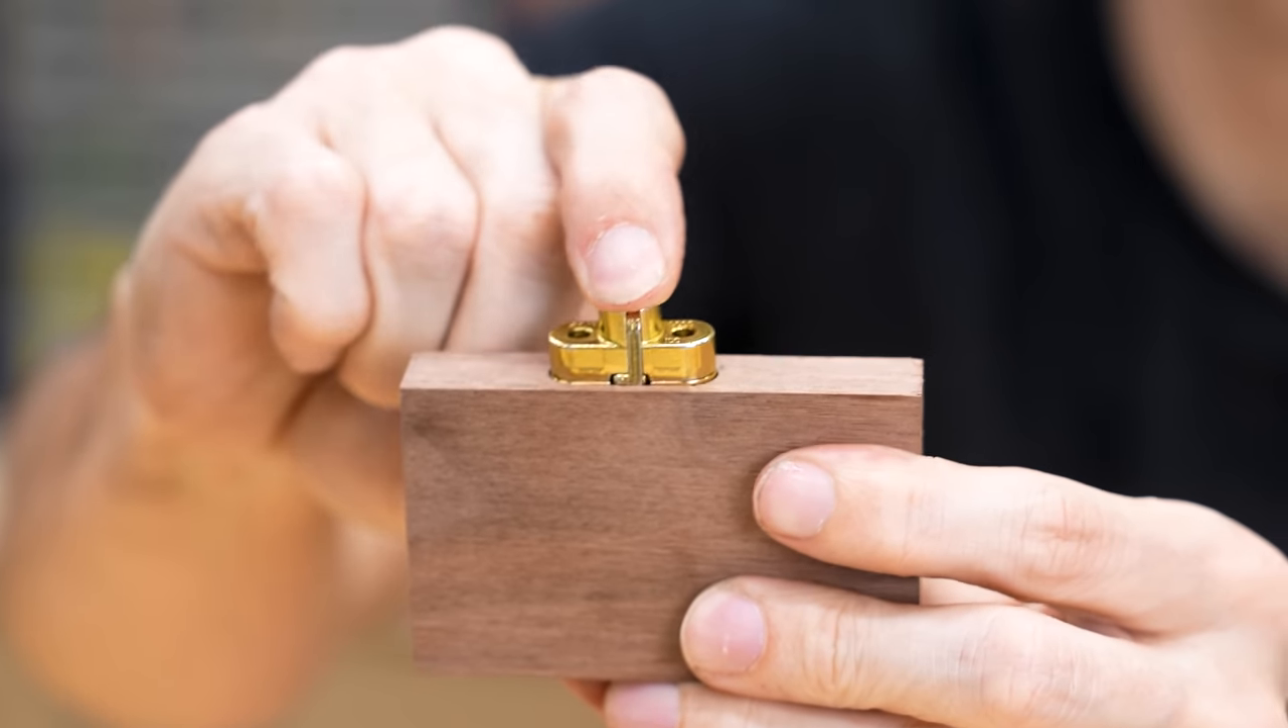So I did a little practice cut on this little test piece here and it fits pretty good.